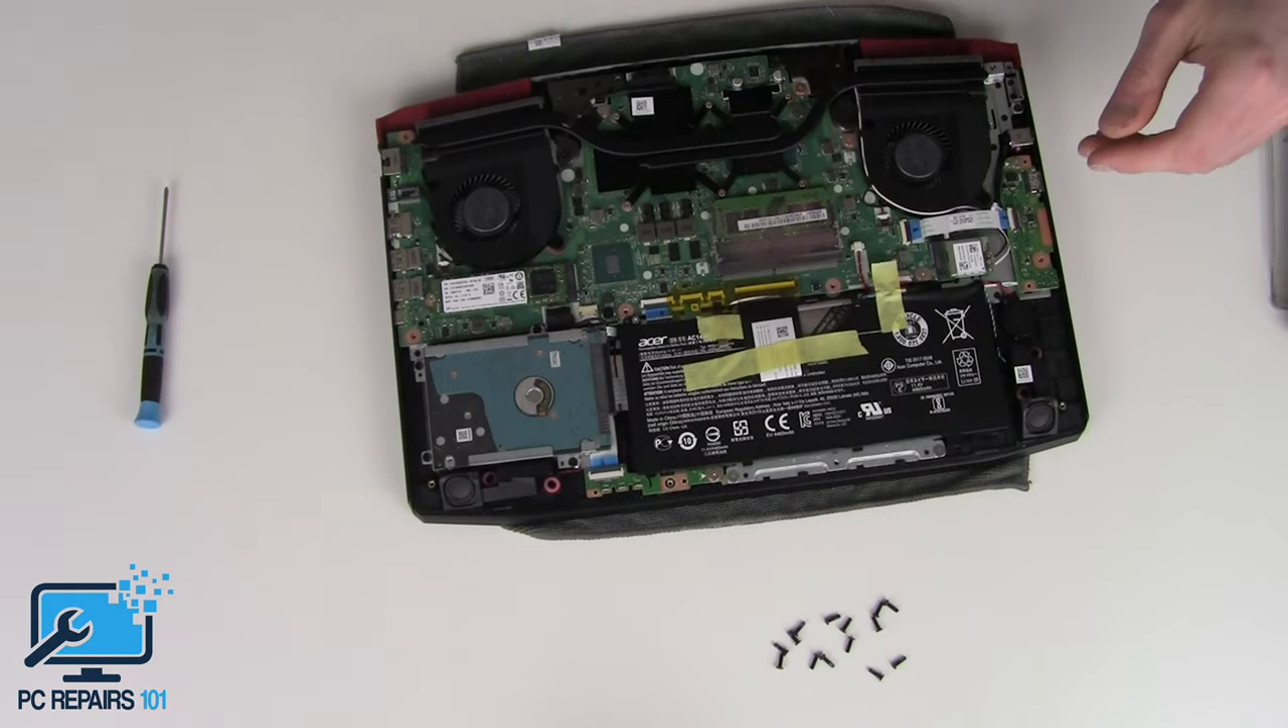You can see the base in there removed.